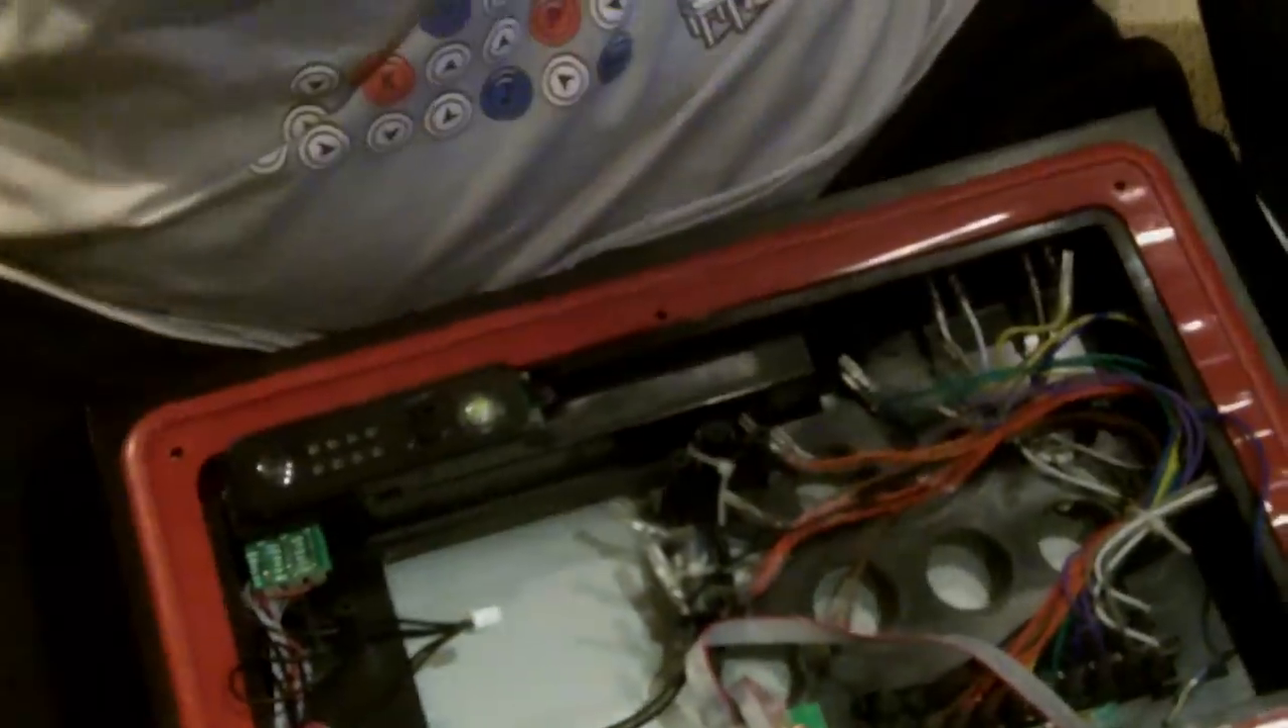So, the panel is now removed.